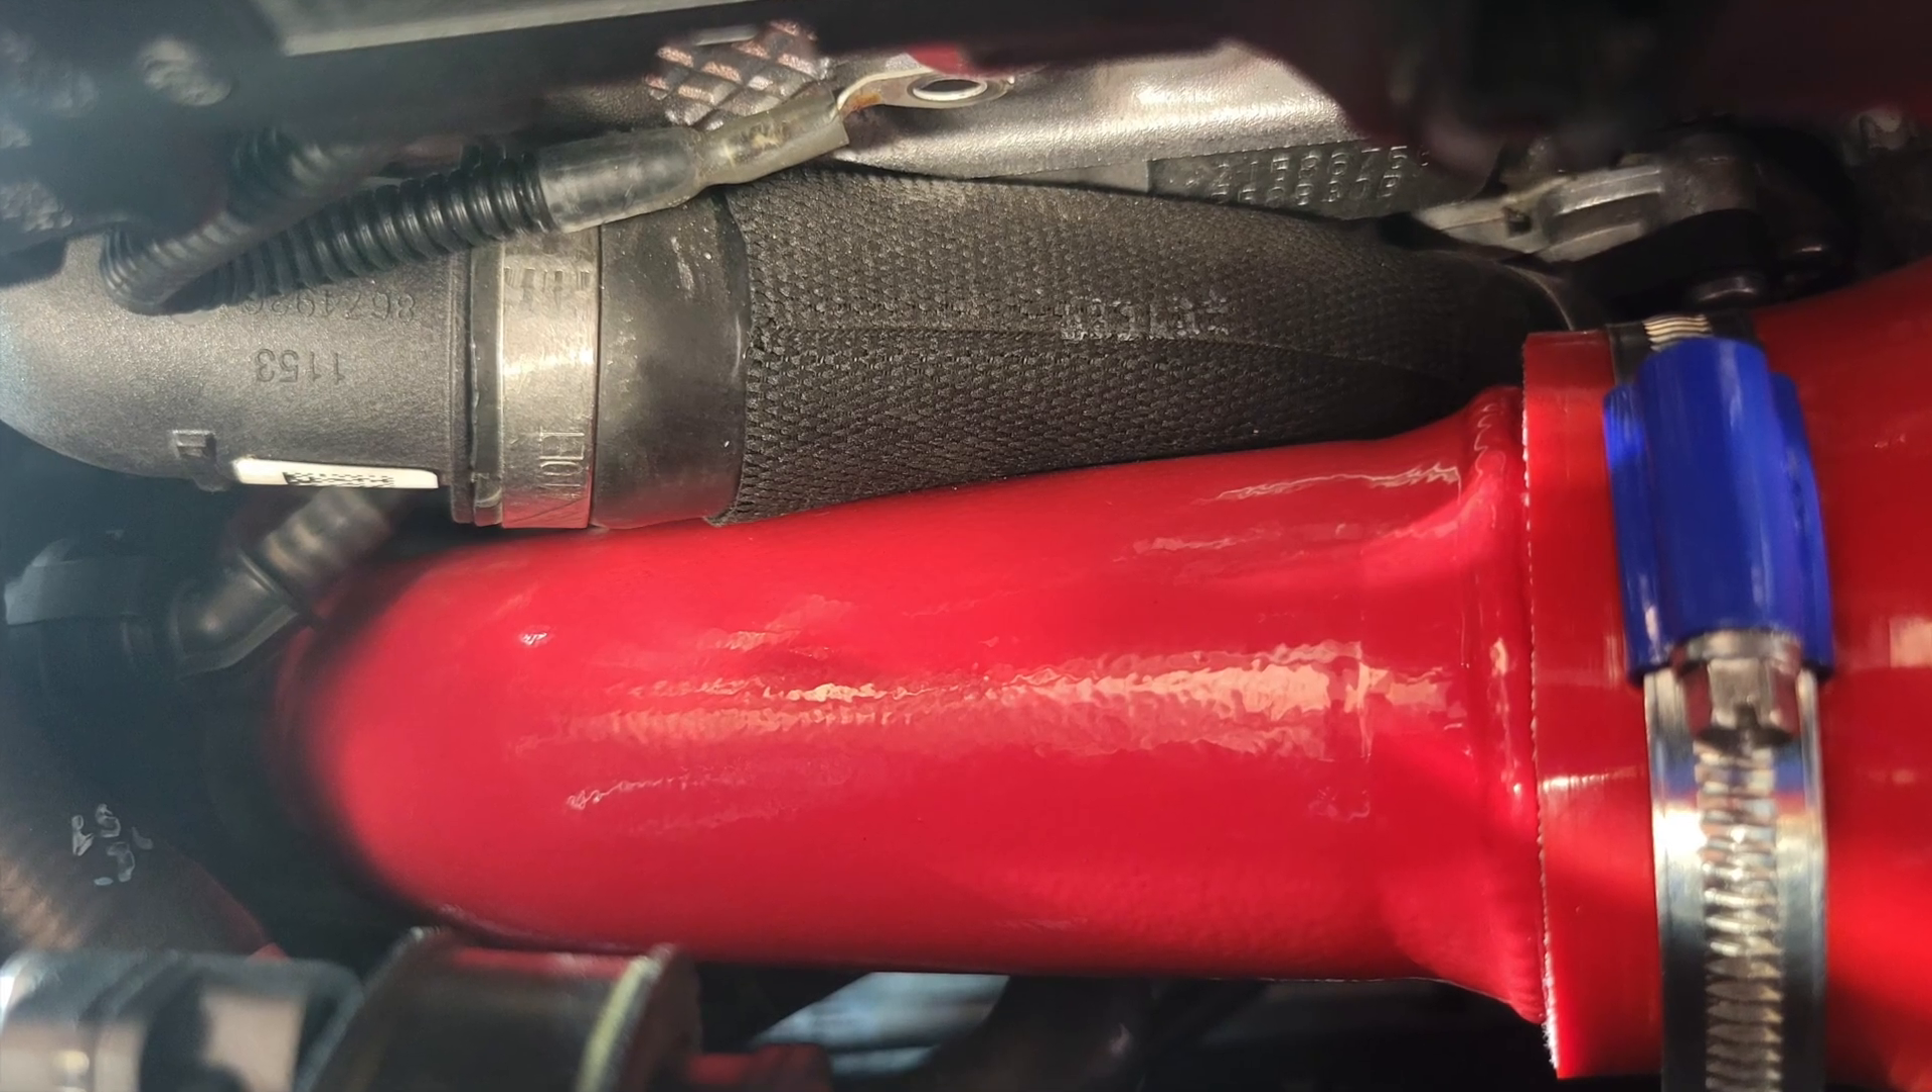So now you can see the charge pipe is actually actually touching that hose.